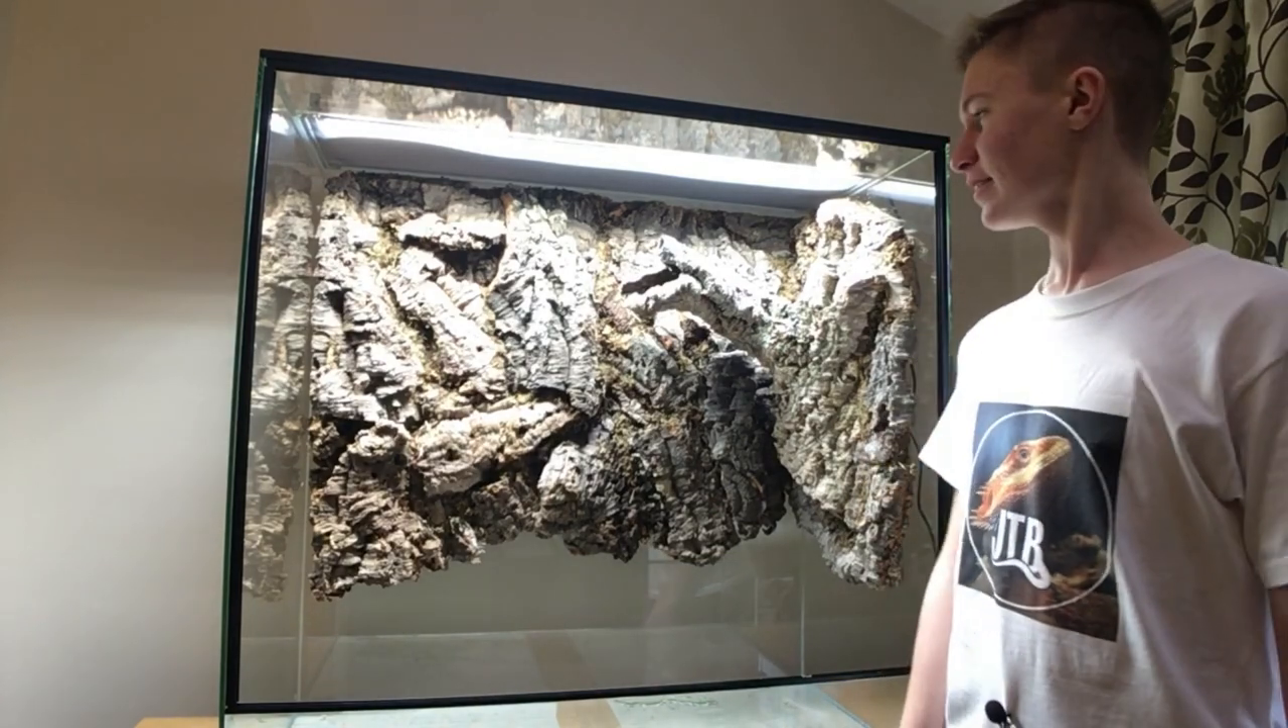With that, we've finished the background.